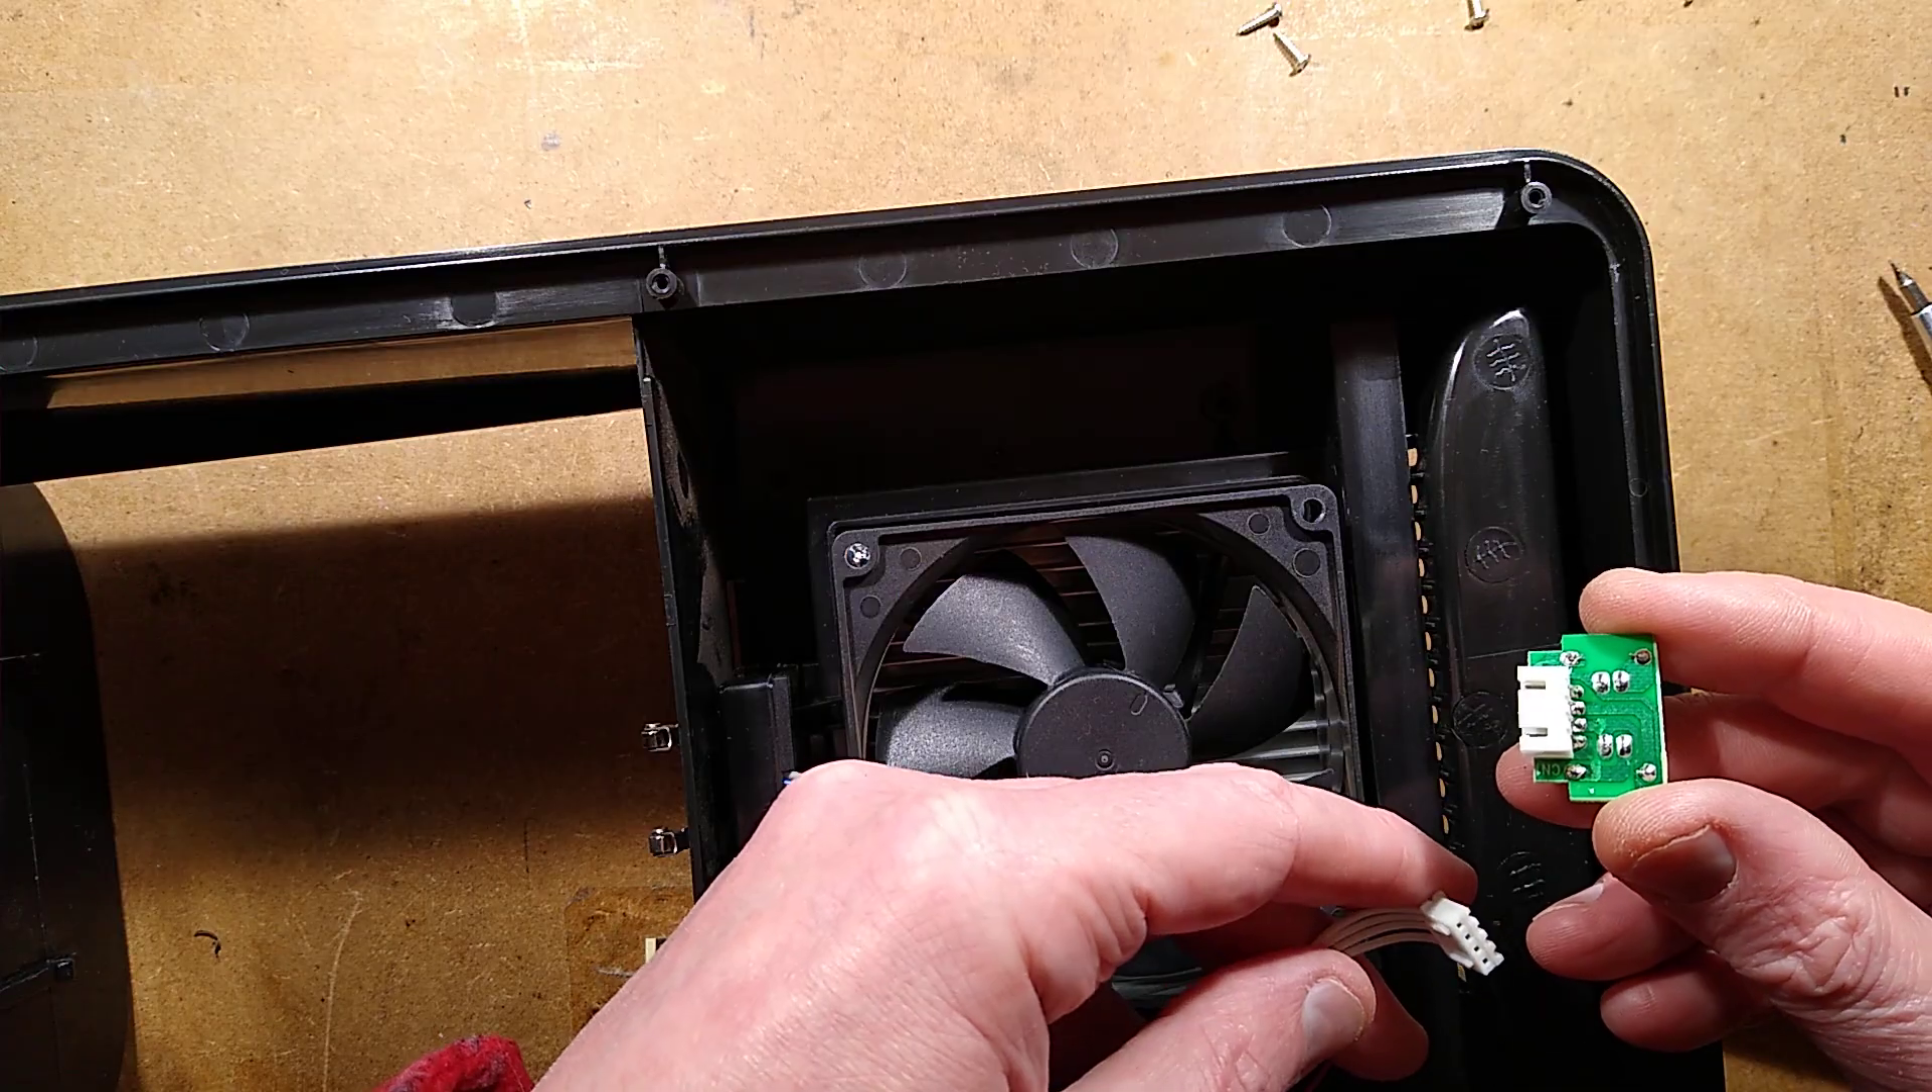I took the circuit board off Just to show you.